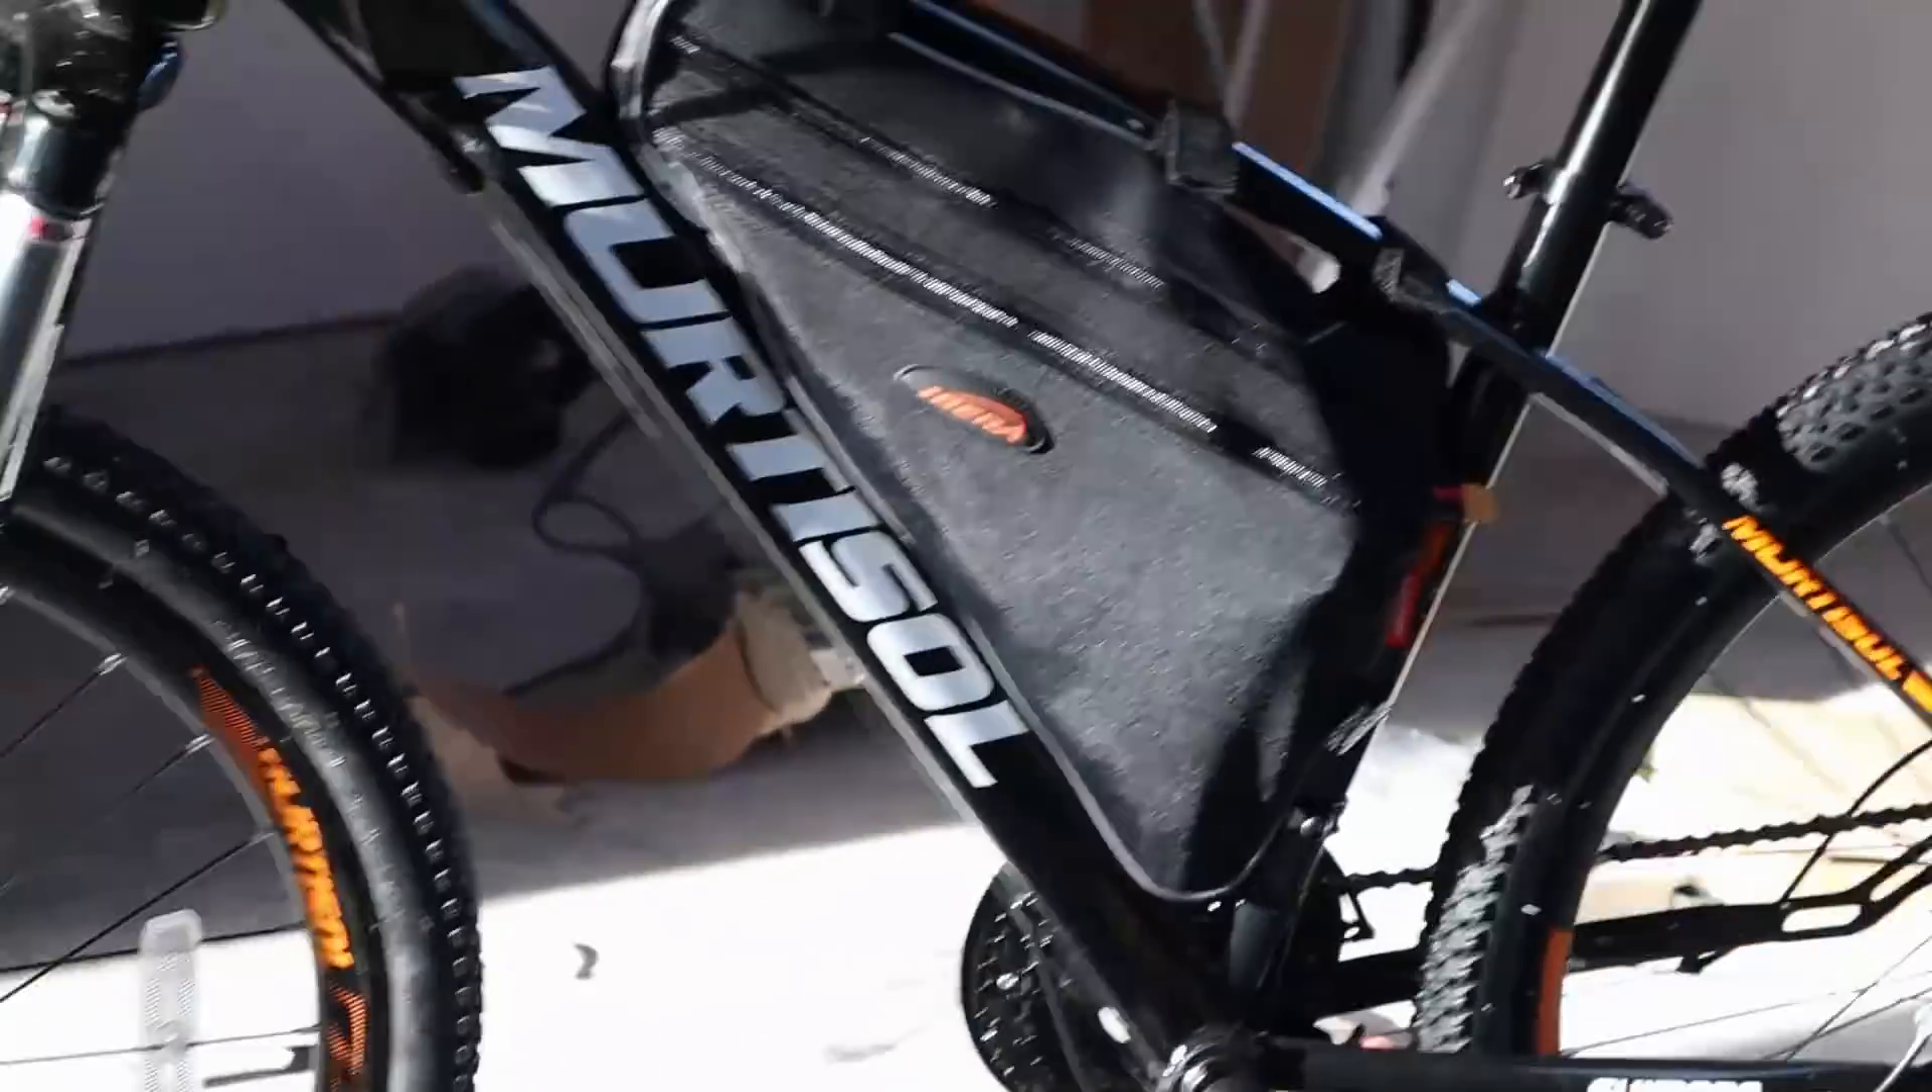I was a little worried because the frame looked a little small and the bag is pretty small too, but it ended up just fitting in there perfectly.